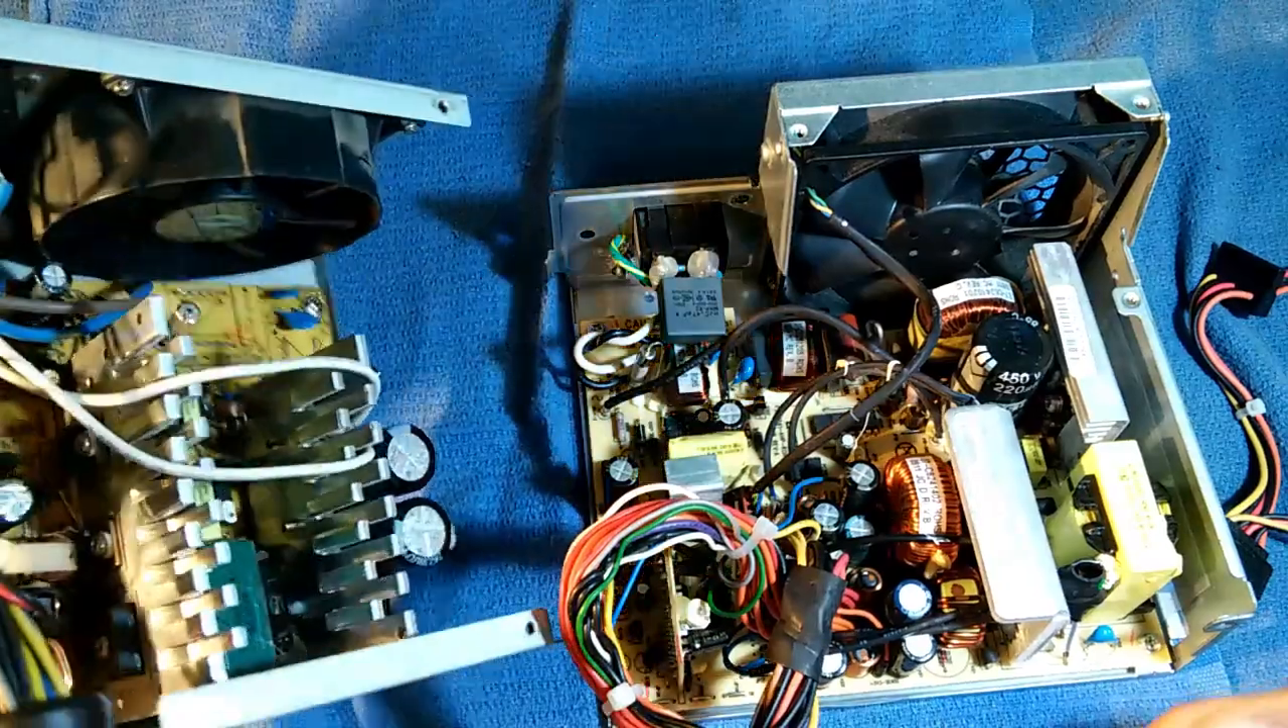I have gone ahead and removed the tops off of these two power supplies.